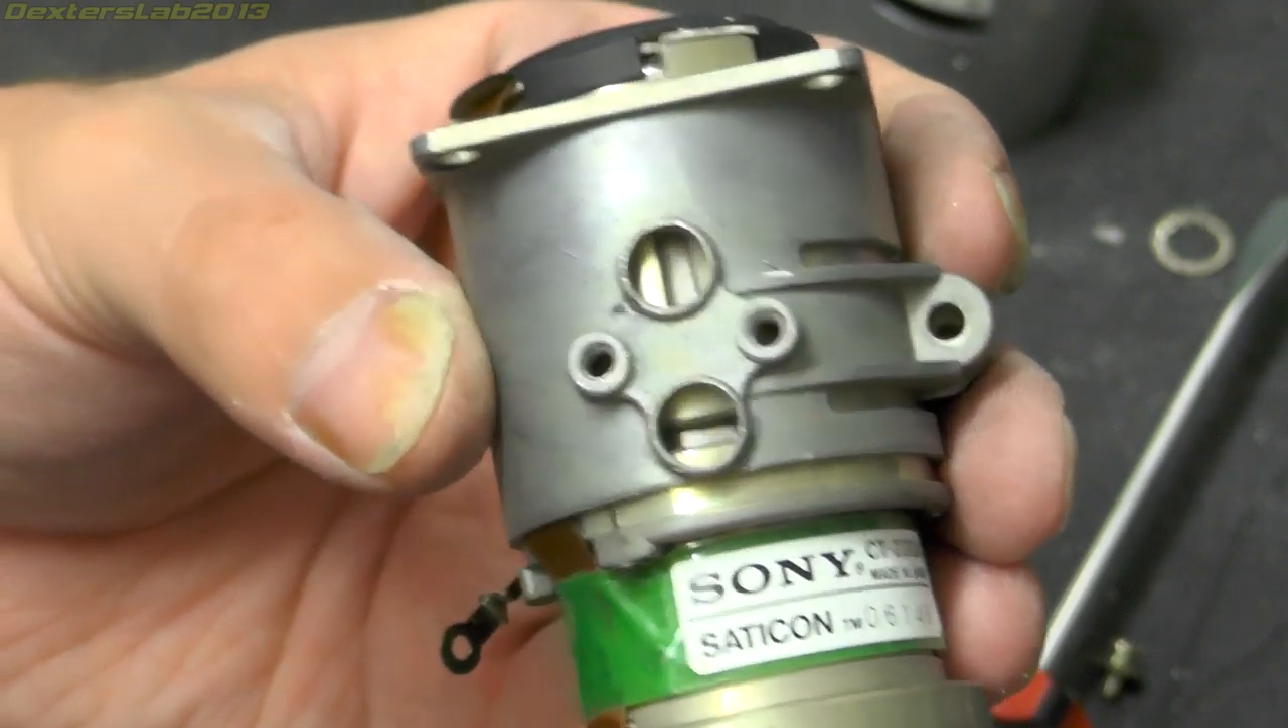So you can see with the adjustment knobs removed there's two little slots in there.